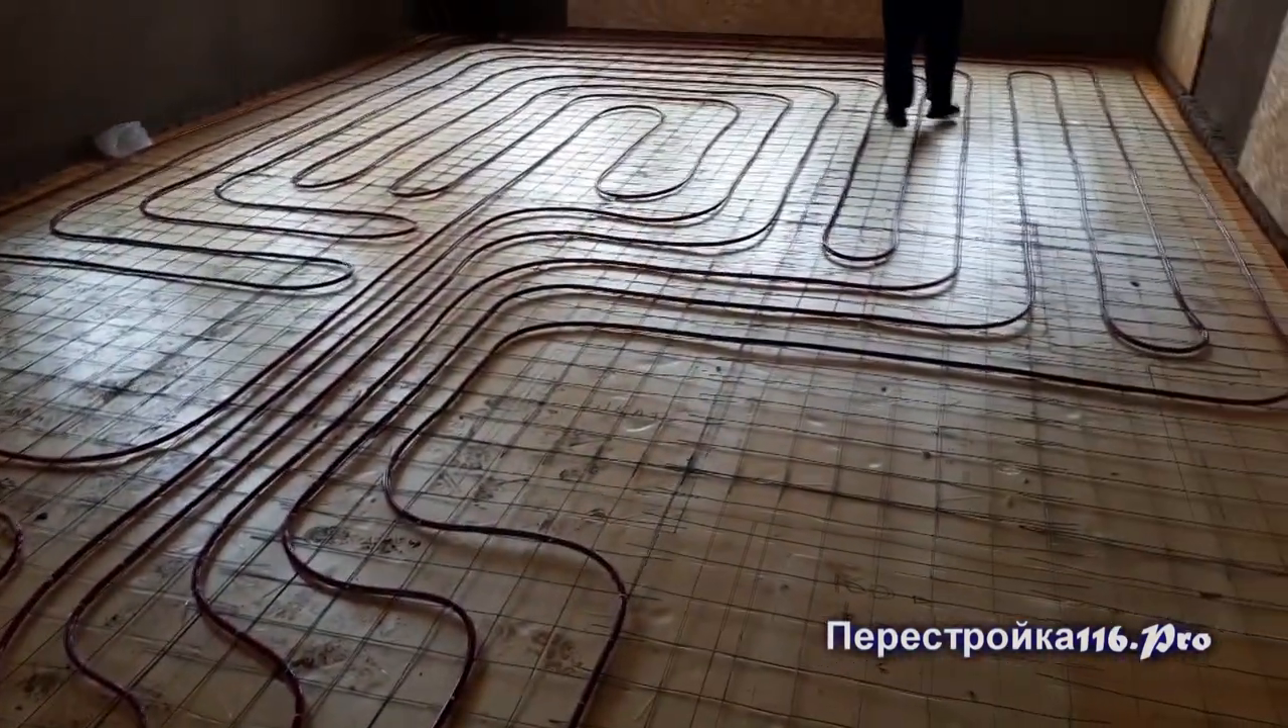Пока вот на данном этапе пол смонтирован остается теперь его залить.